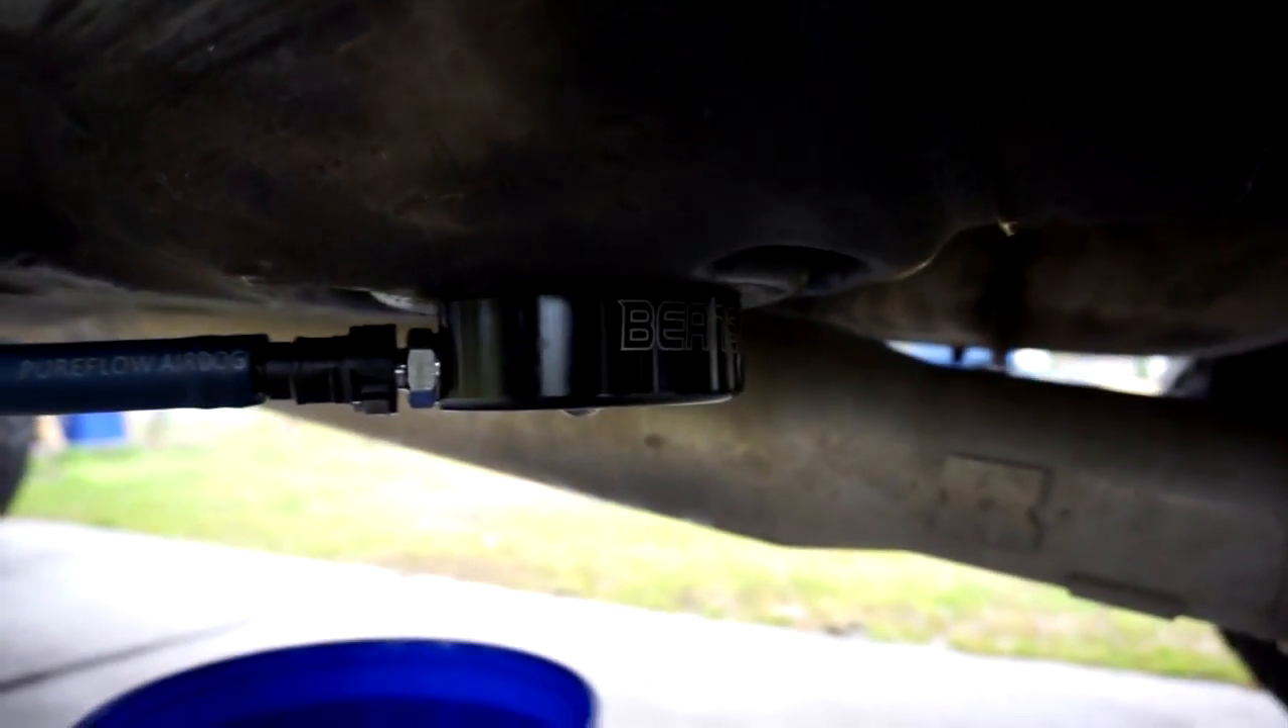And that my friends Is an installed sump From Beans Diesel.